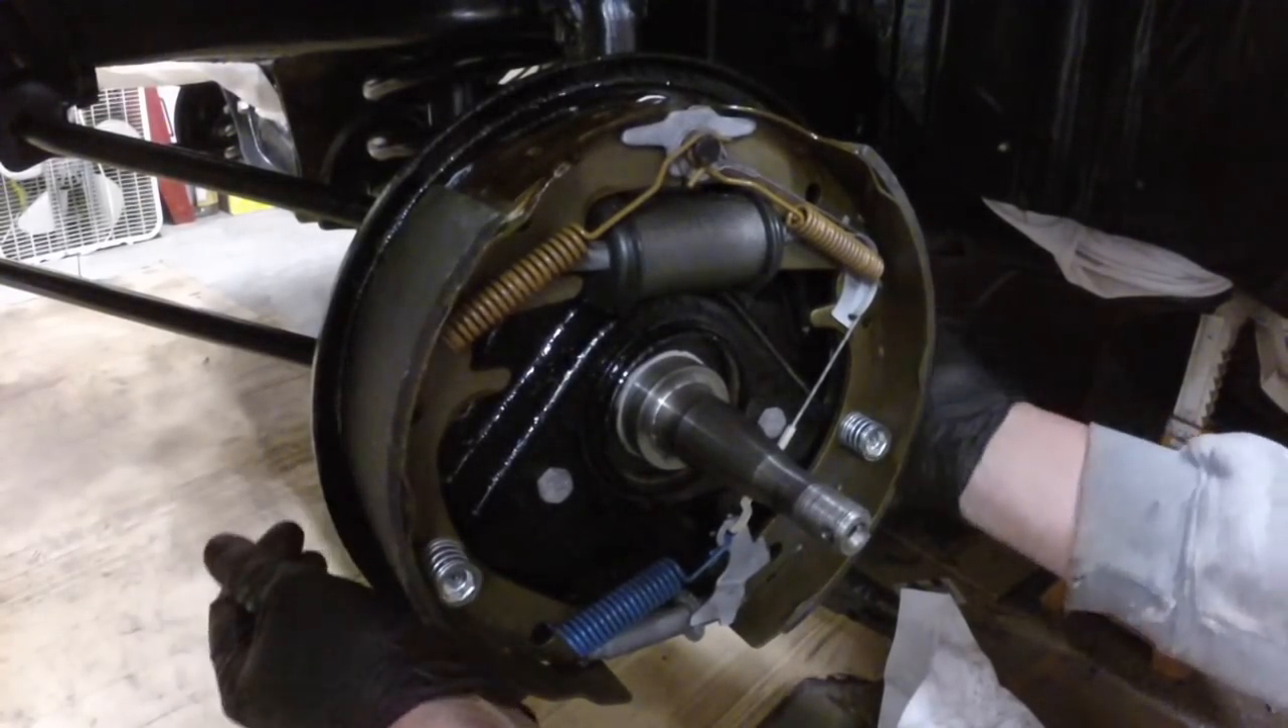The left side is all together. You can see how the brakes pivot a little bit on there like they're supposed to.